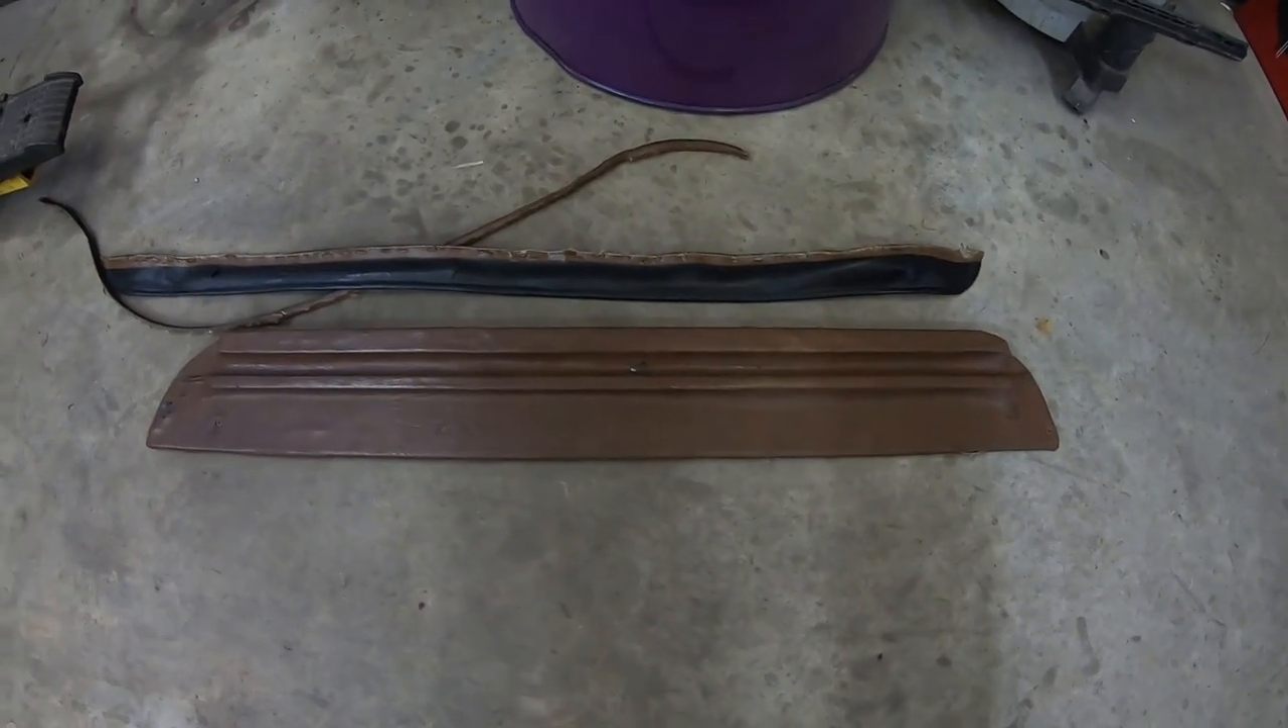I got I got the board off that goes across the top of the windshield.